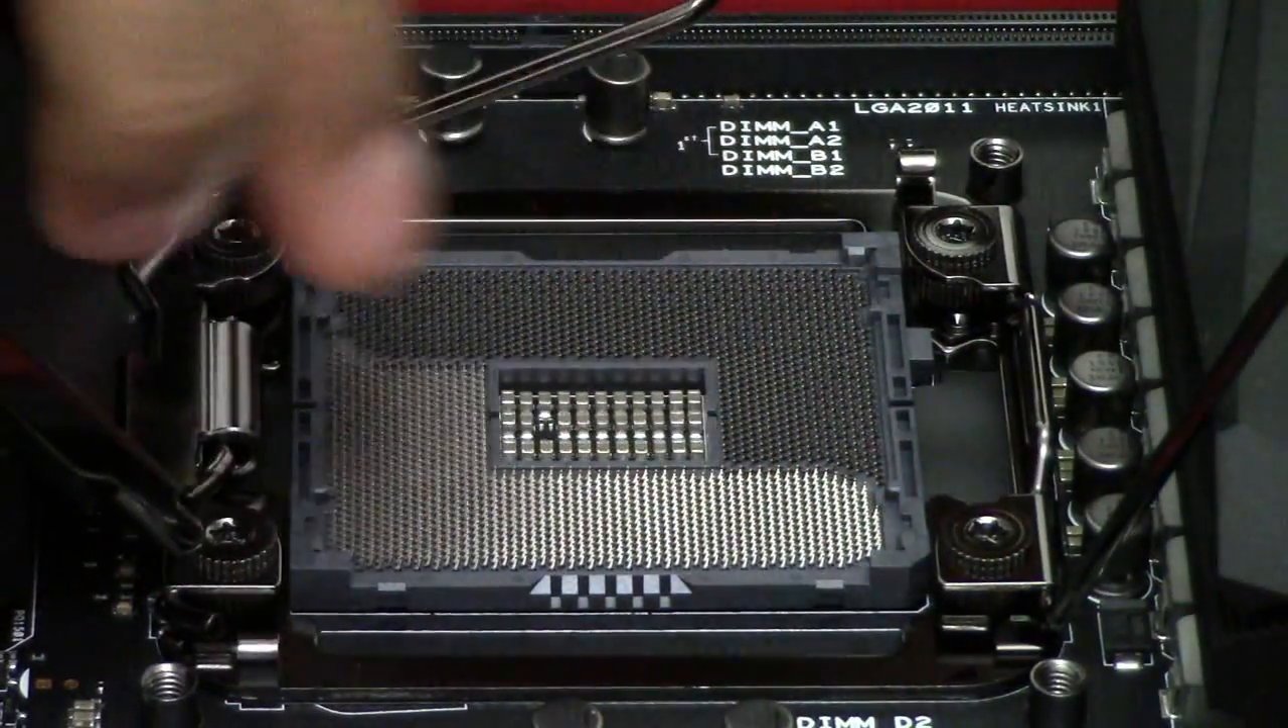Now, all the pins are exposed.